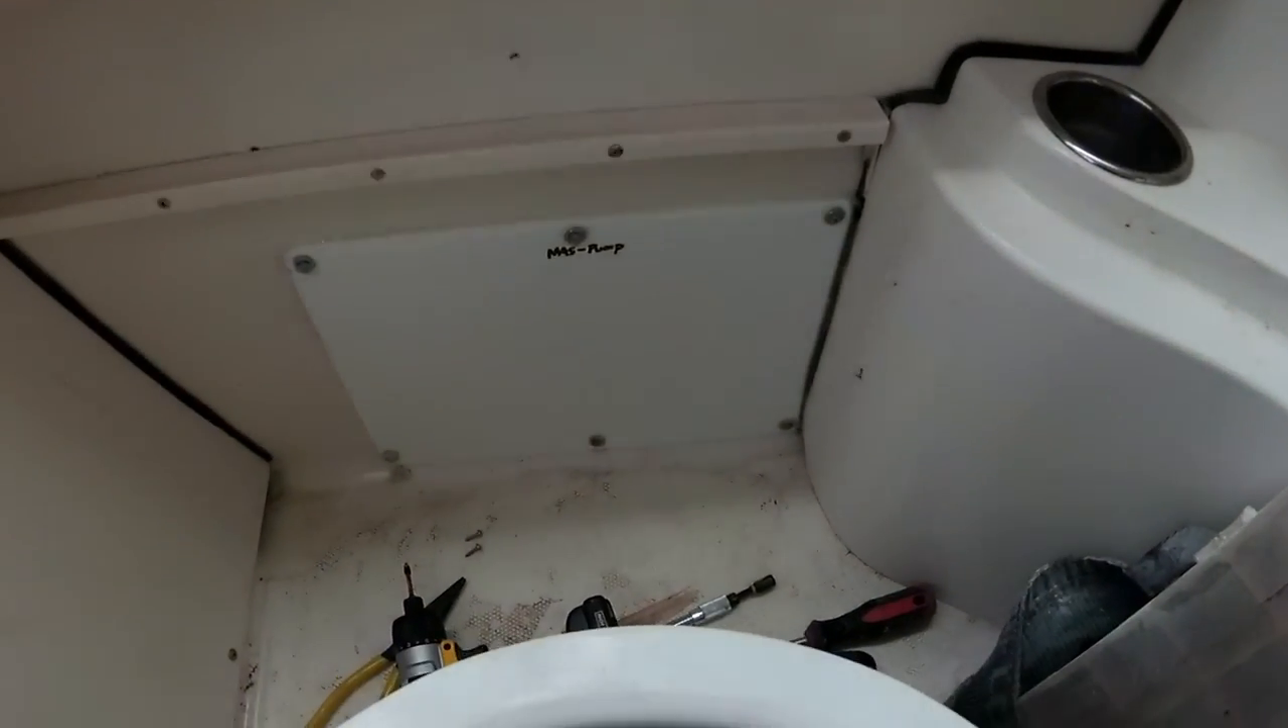Okay, there's my hatch installed. I picture framed the edges out.